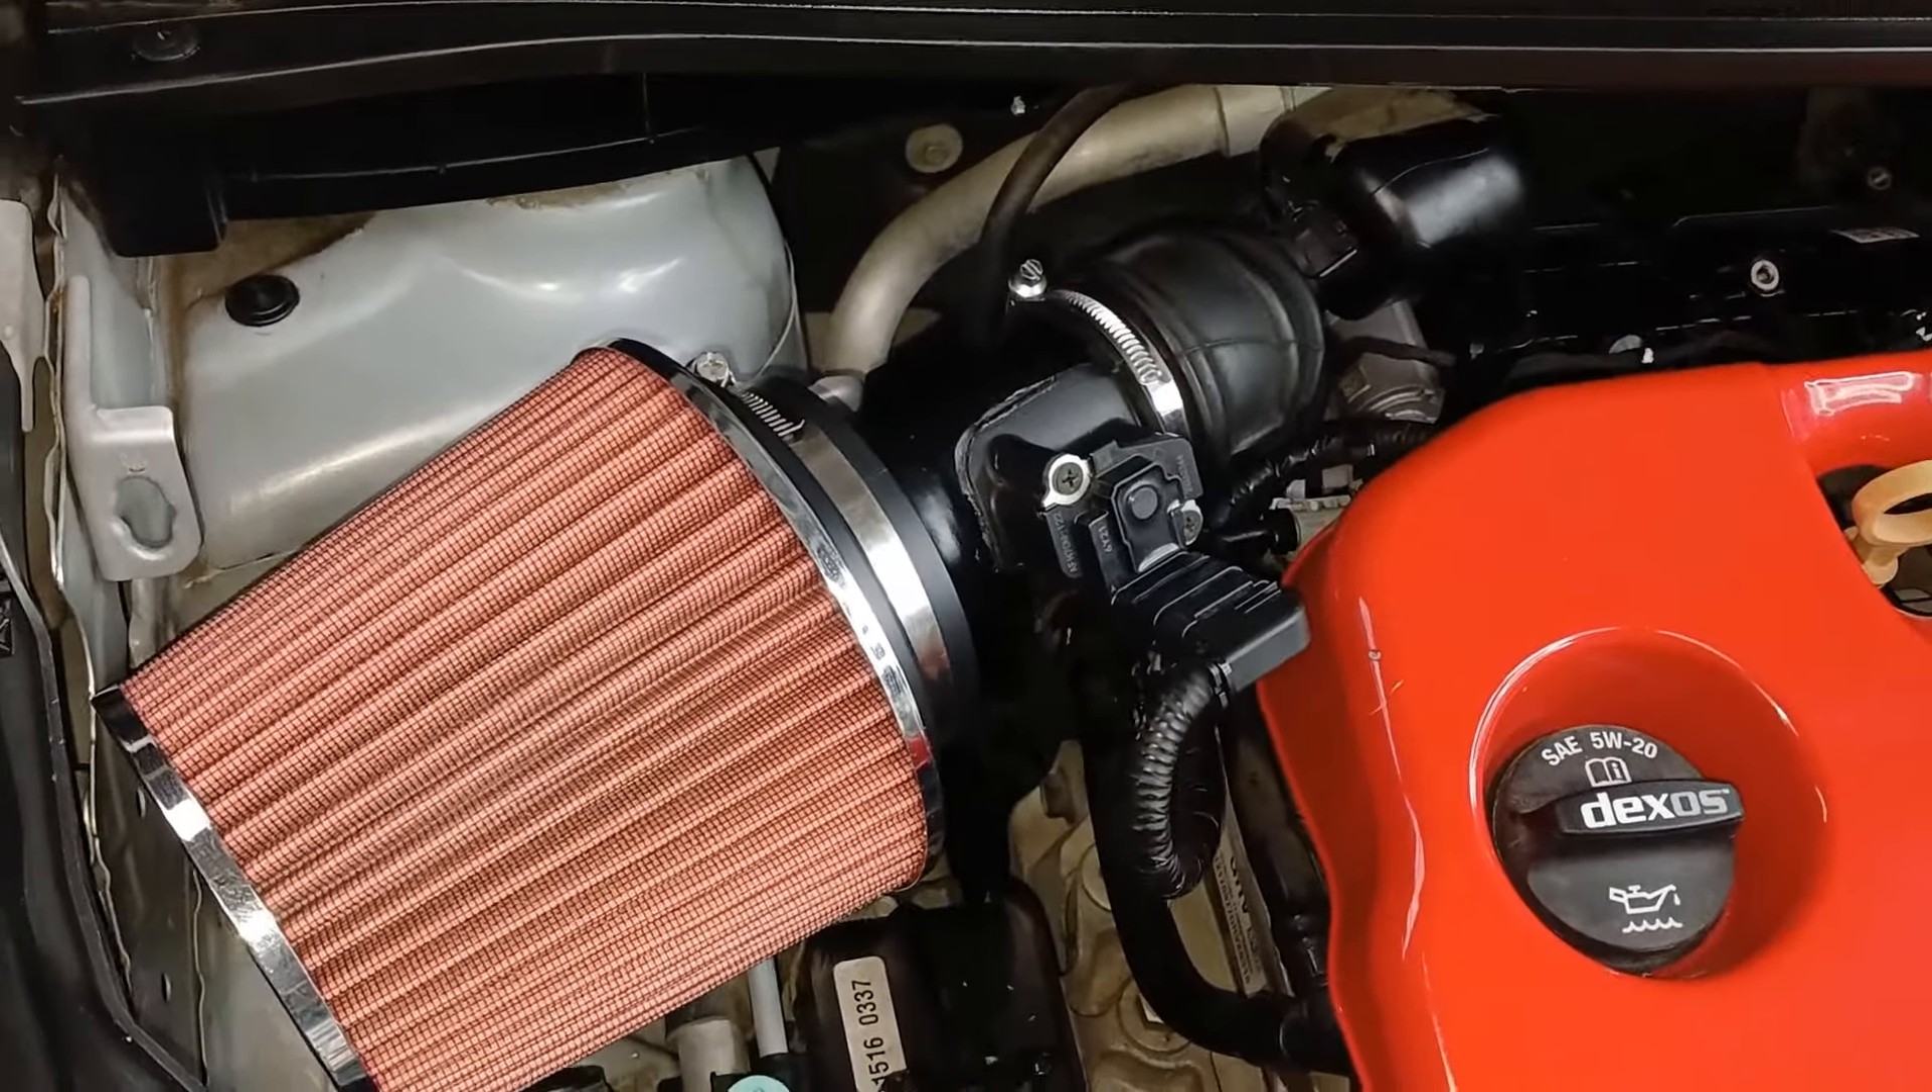Aquí ya quedó instalado el elemento filtrante.